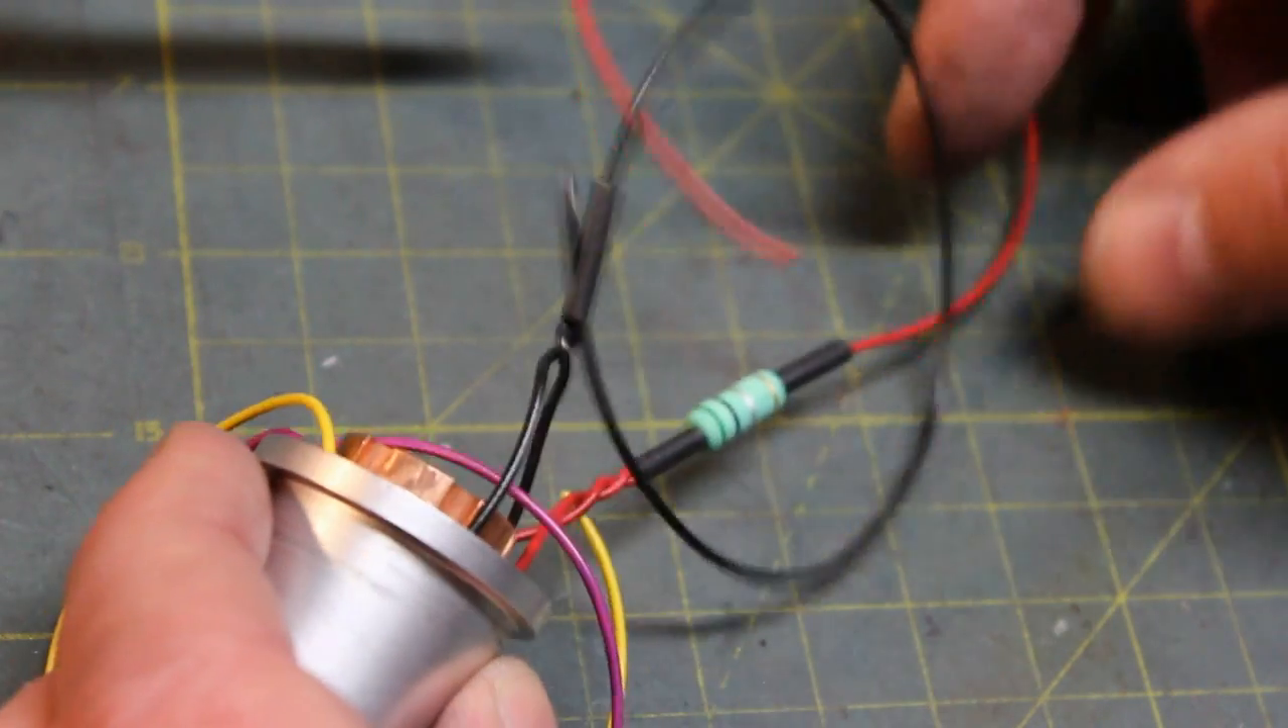As you can see, I've got heat shrink on both sides of the resistor.